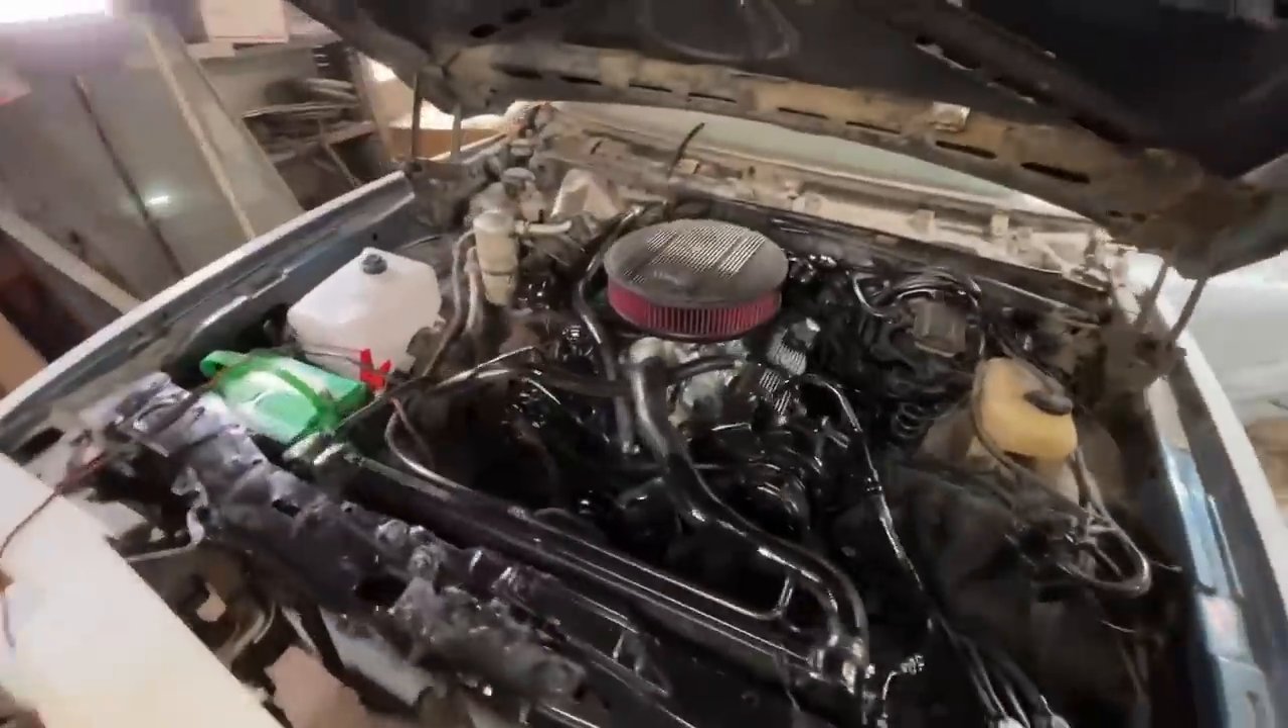Got the air cleaner on there.